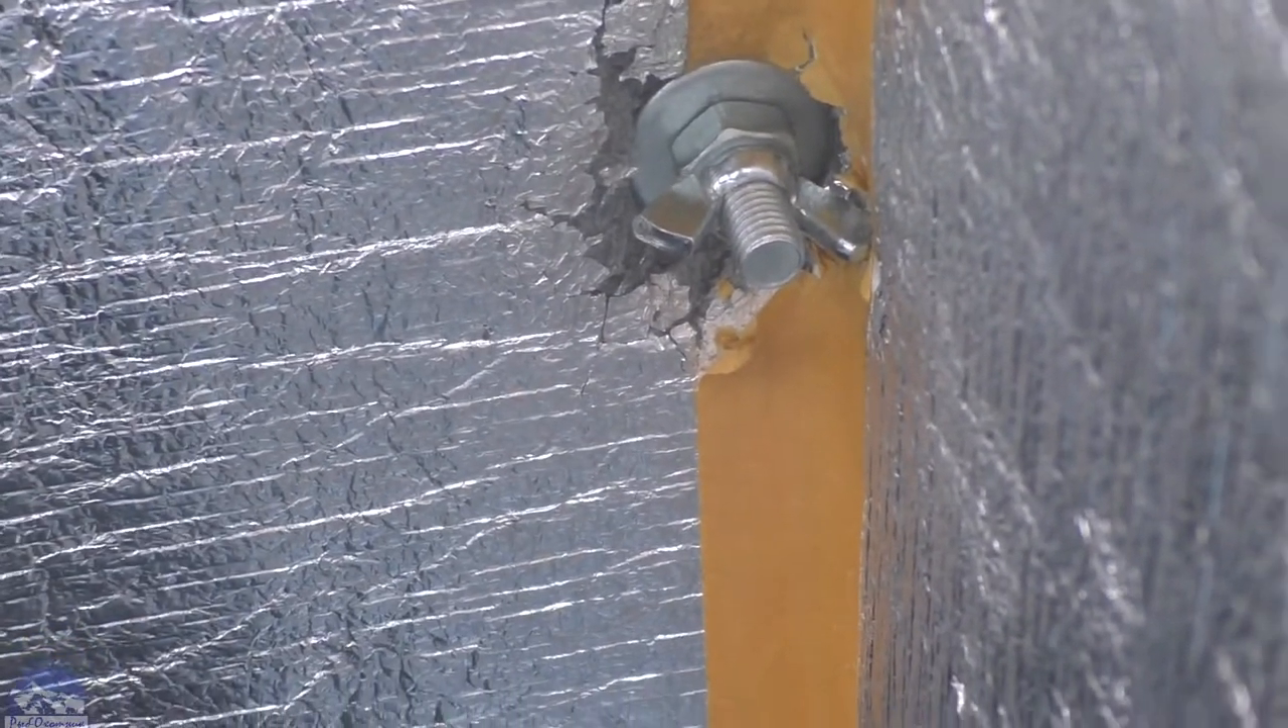Вот такую вот контргайку сделал. Основную гайку и гайку -чебурашку.